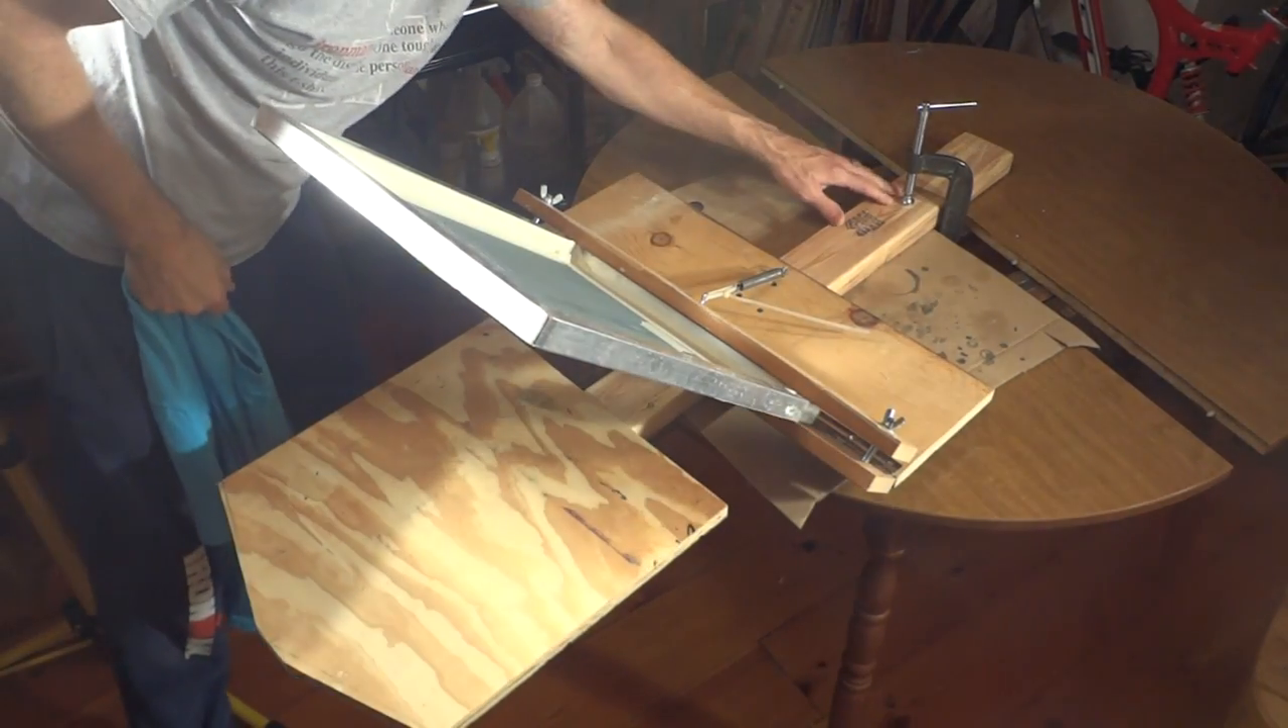Okay, here's the finished screen printing press. I have it mounted to a kitchen table just using a C clamp here.